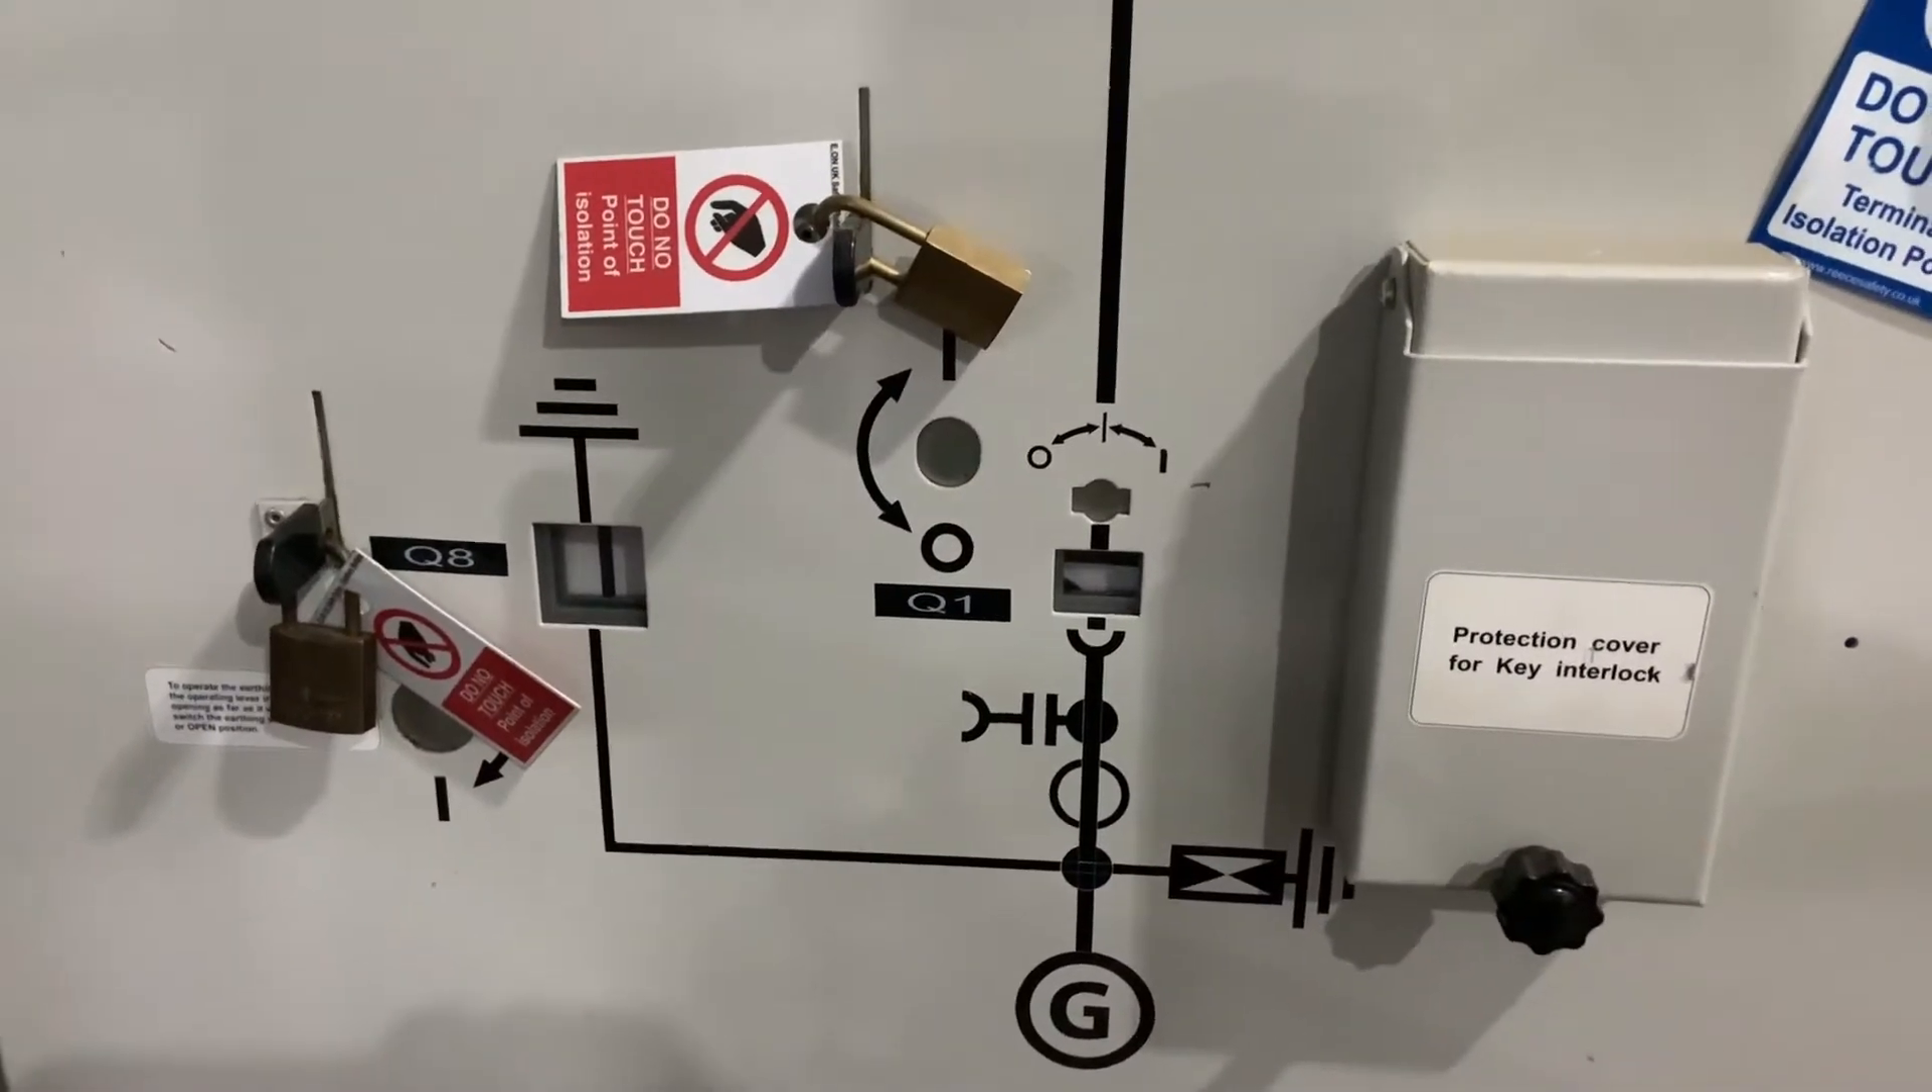All points of isolation are locked off and tags applied.